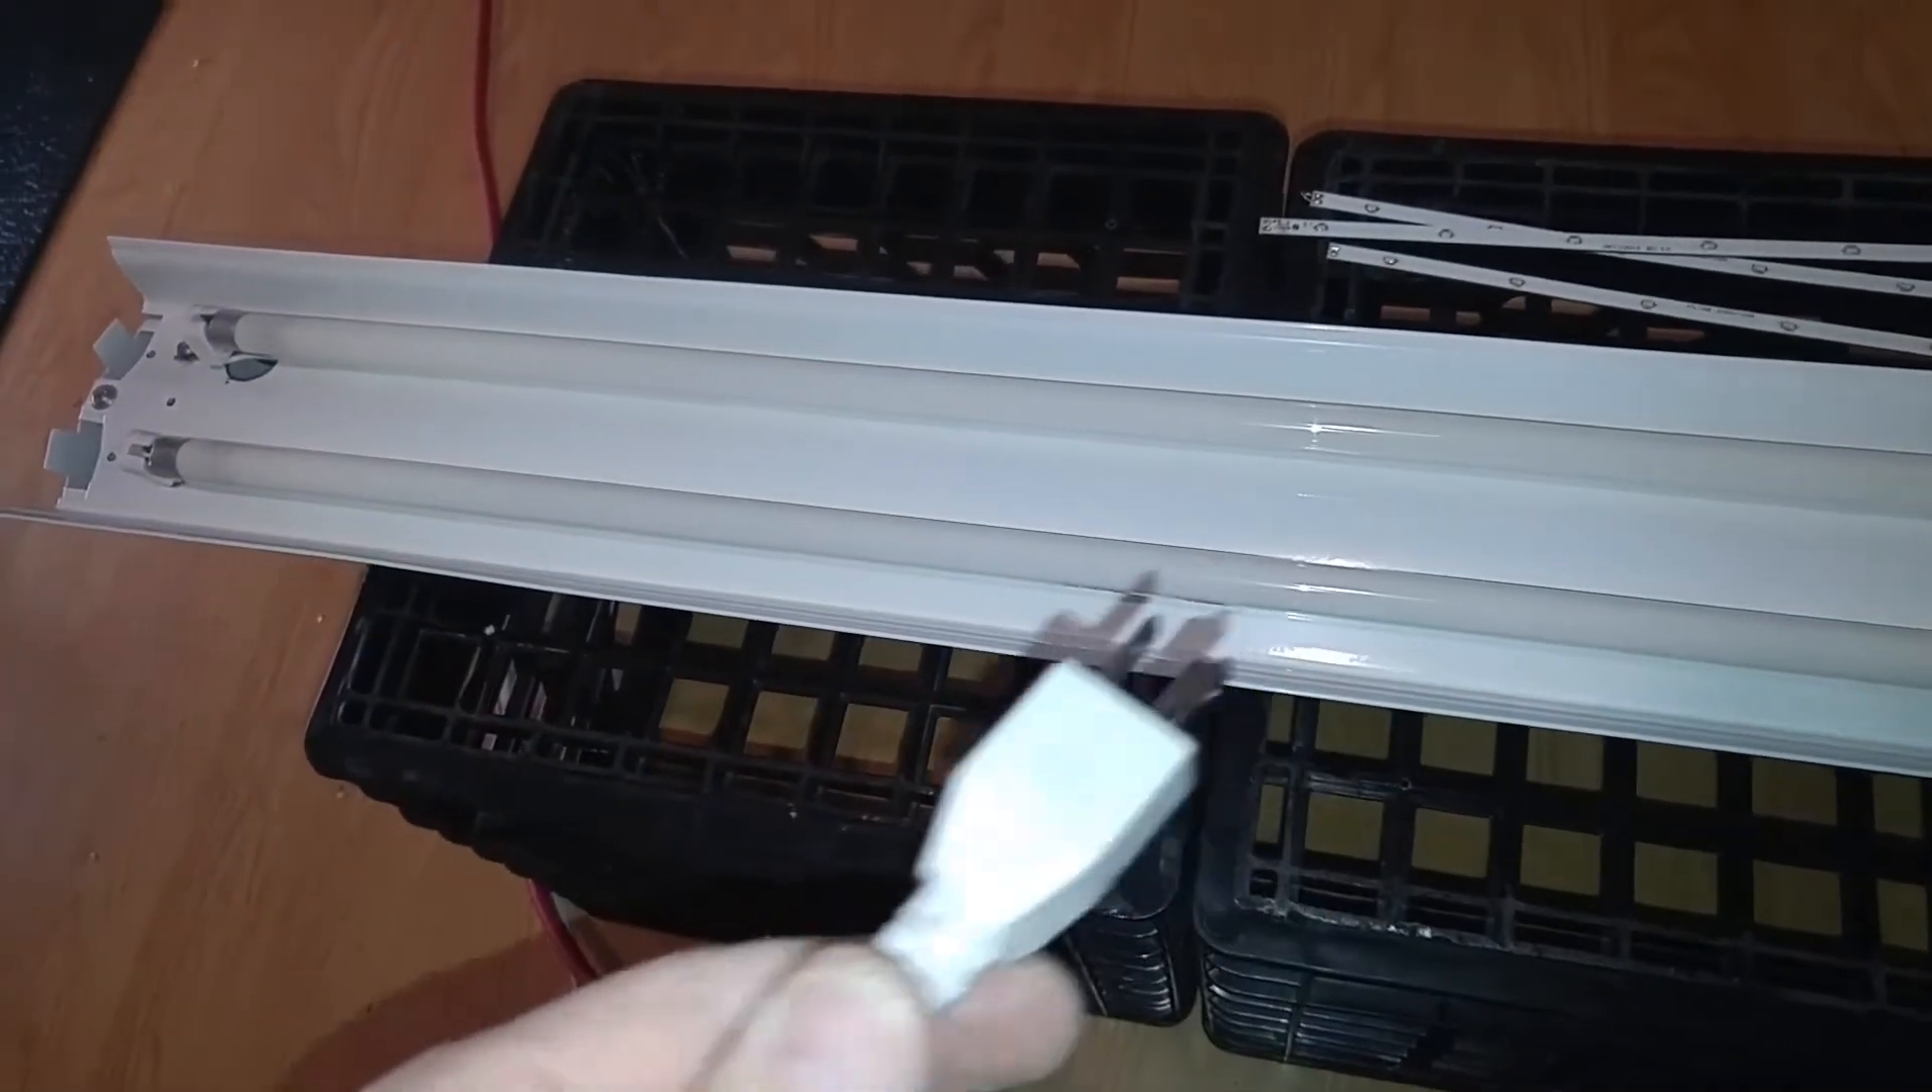Got it closed up We got our 54 watt T5 lamps in there.